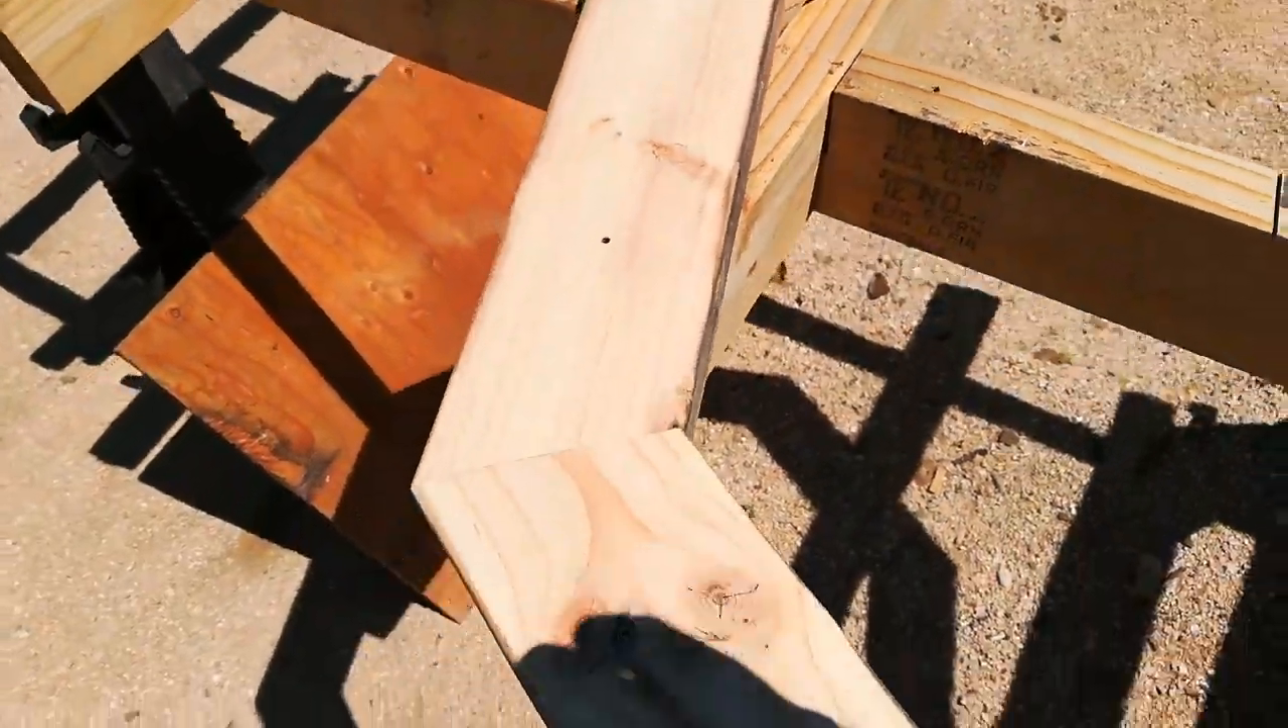It was kind of fun because the miters turned out real nice and tight.